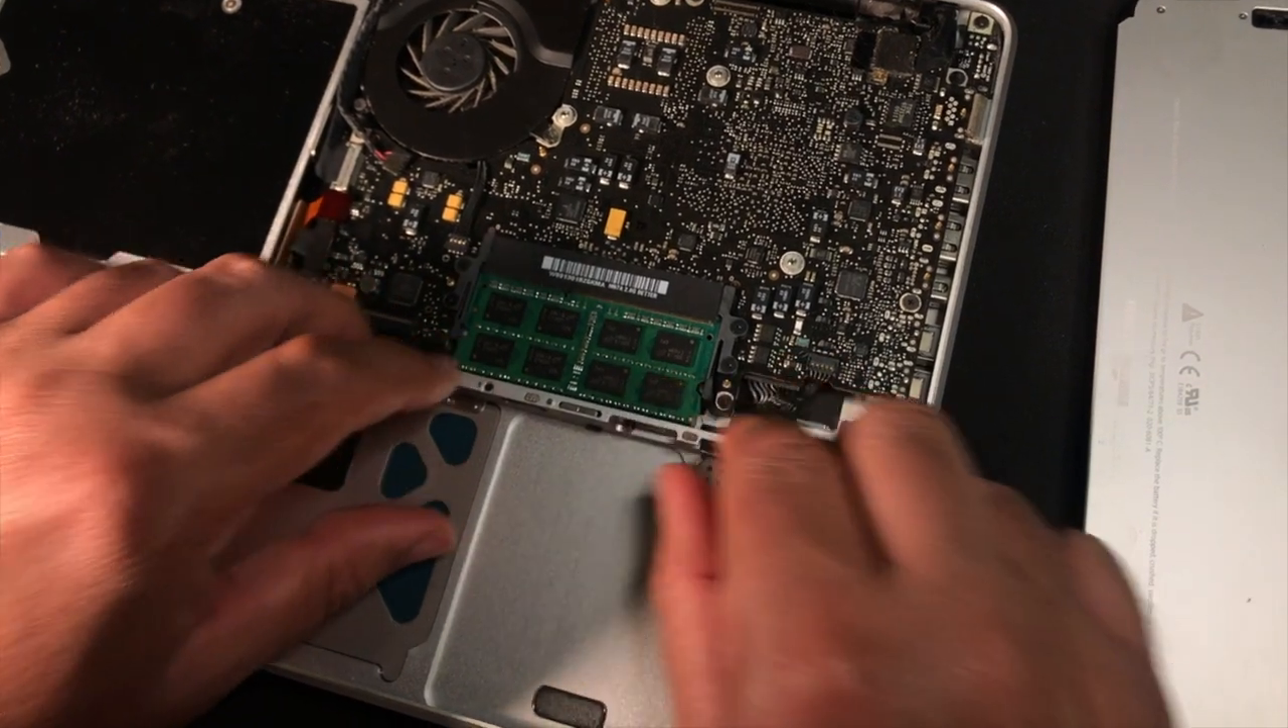You have now completed installing your new RAM.